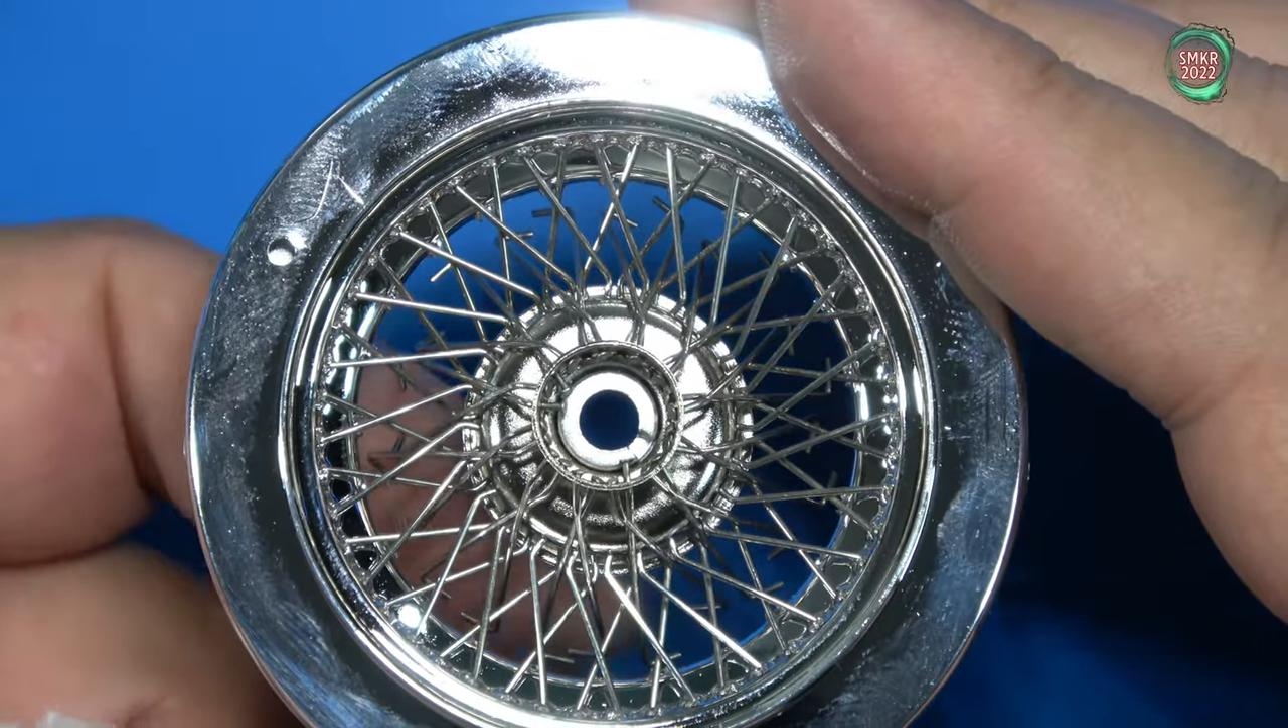All the spokes are inserted. And they're all freely floating underneath. You can kind of see that.